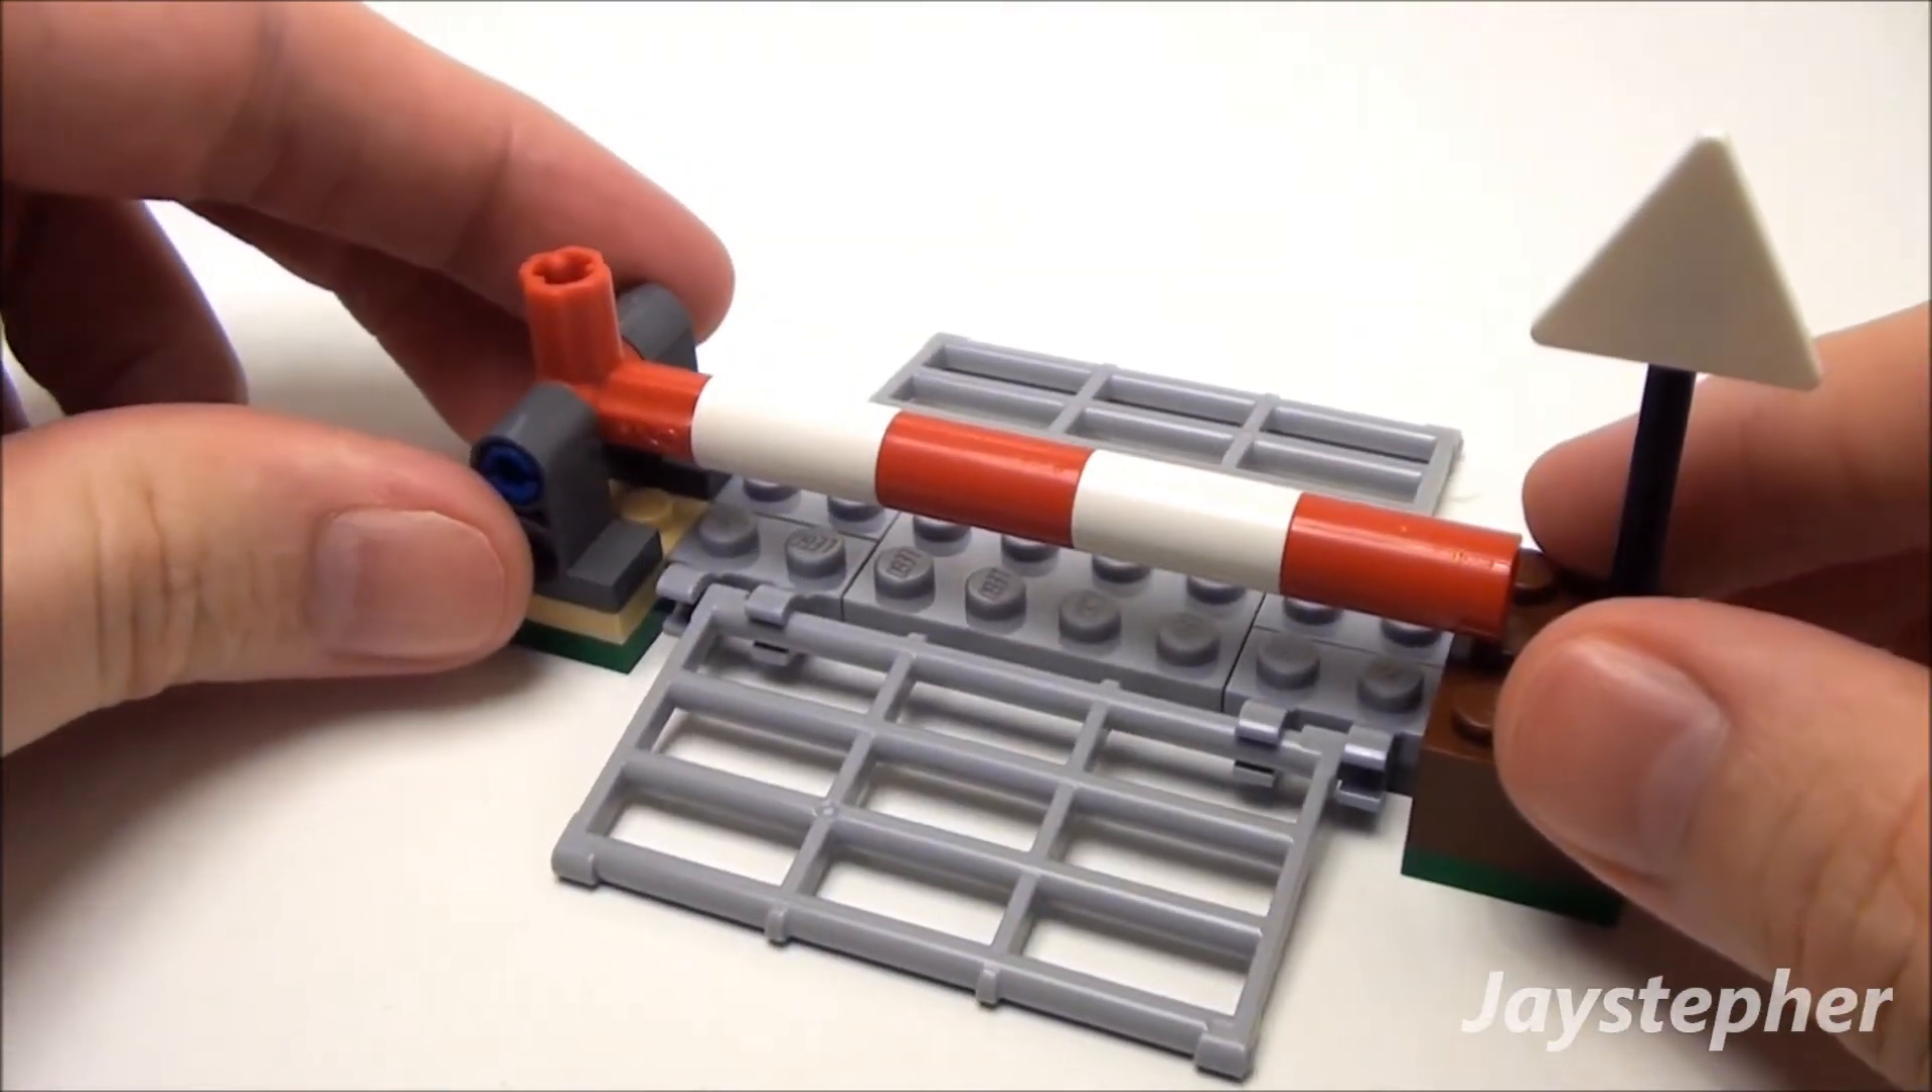First thing you're going to notice here is we got the sign. I didn't put the decal on it.